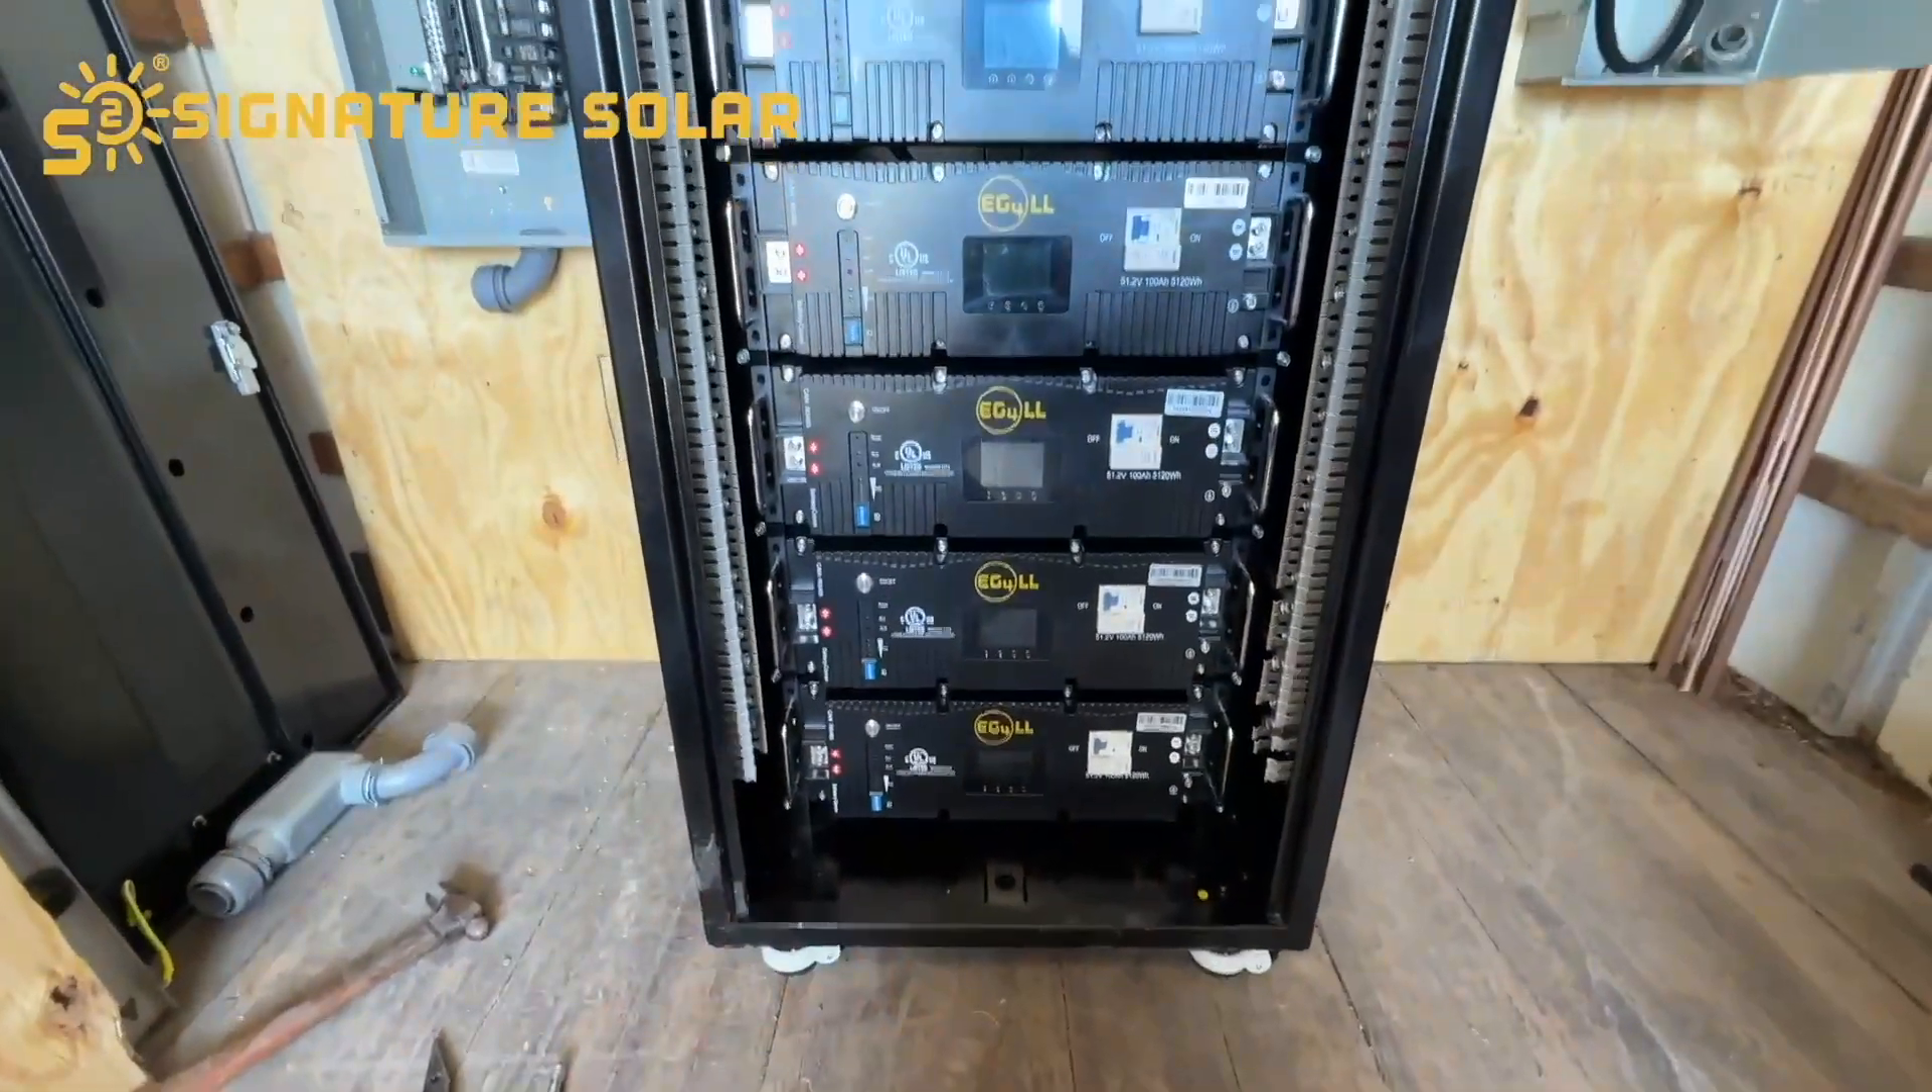Okay we got all the batteries stuck in there.